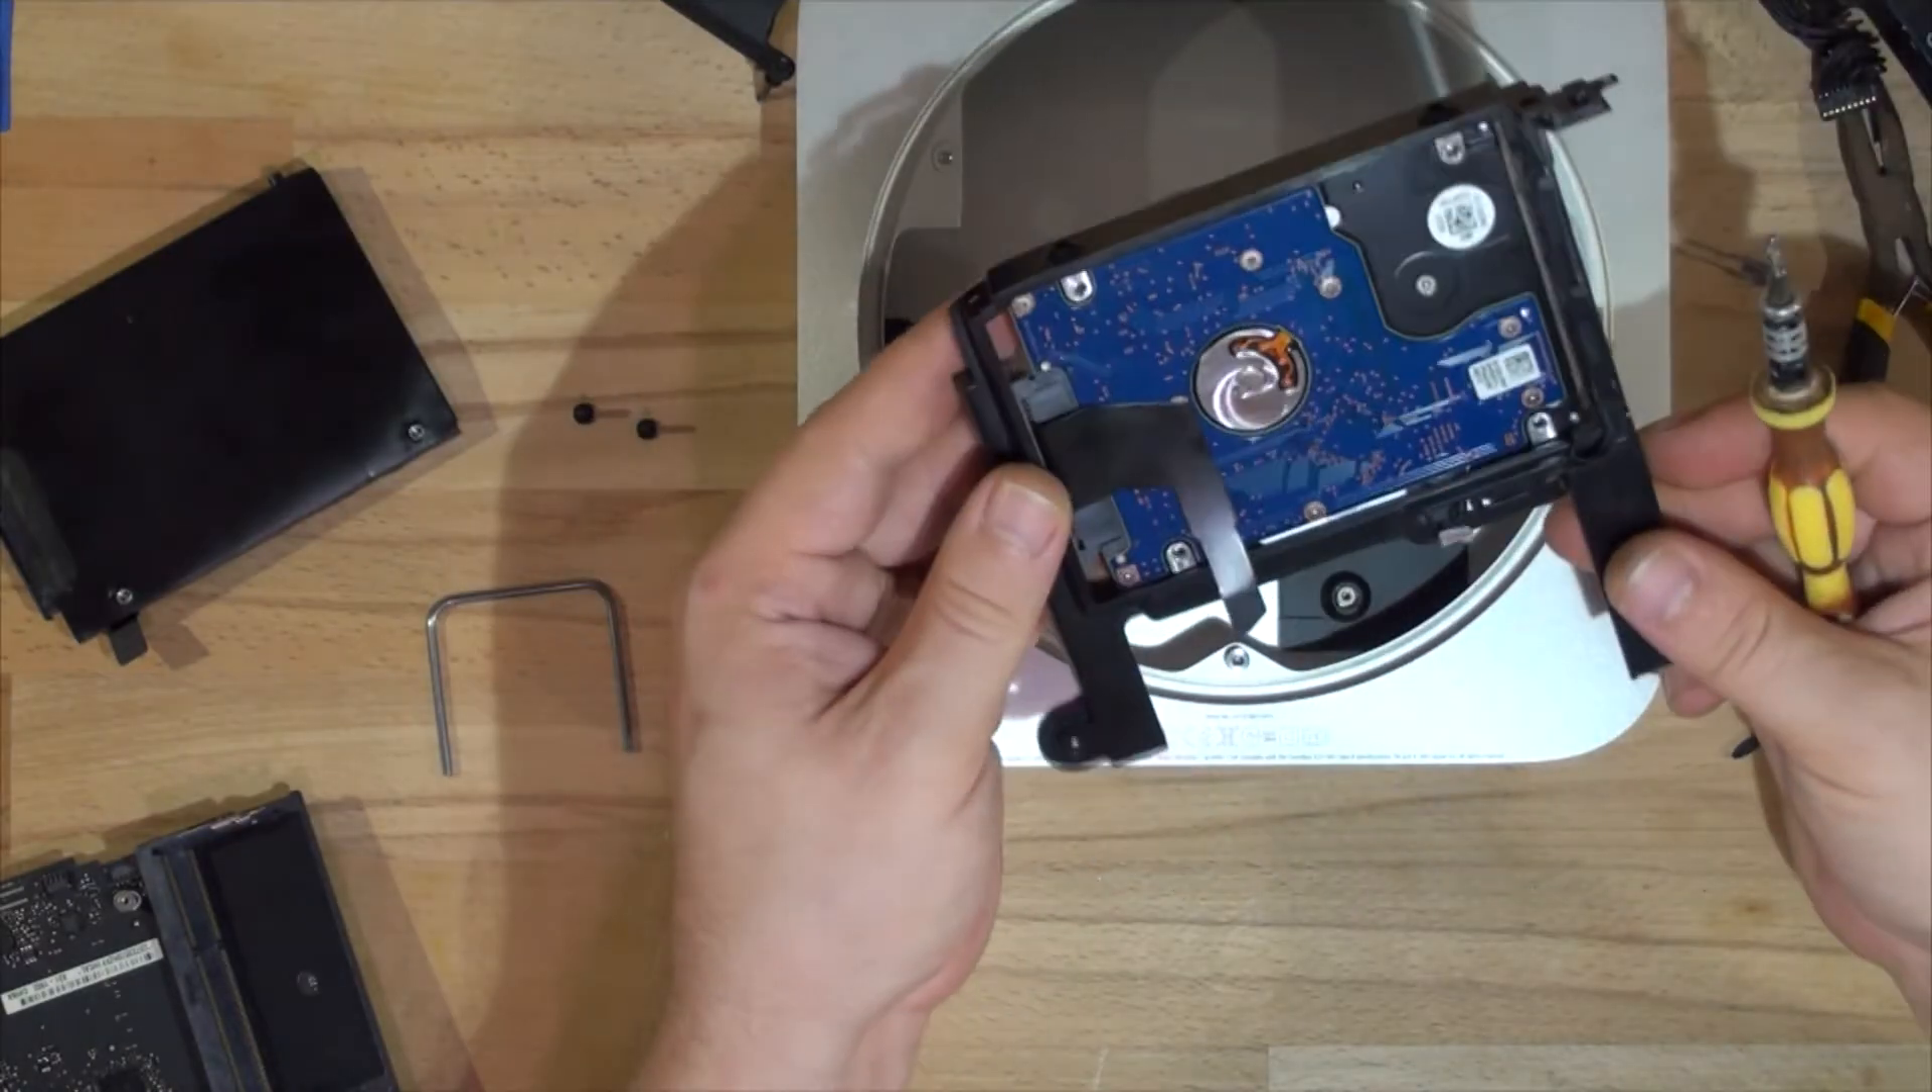So now that's the second drive installed in Caddy.